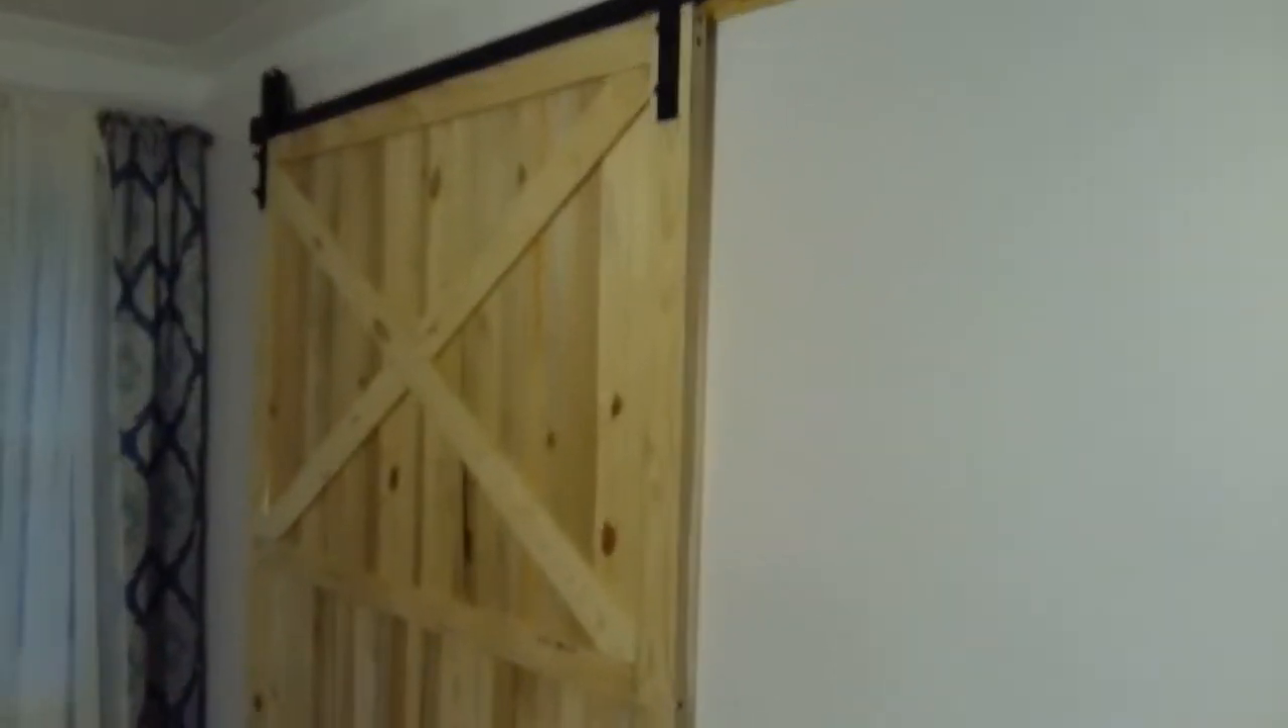Ya quedó instalada la puerta. No falta sino darle los últimos toques.